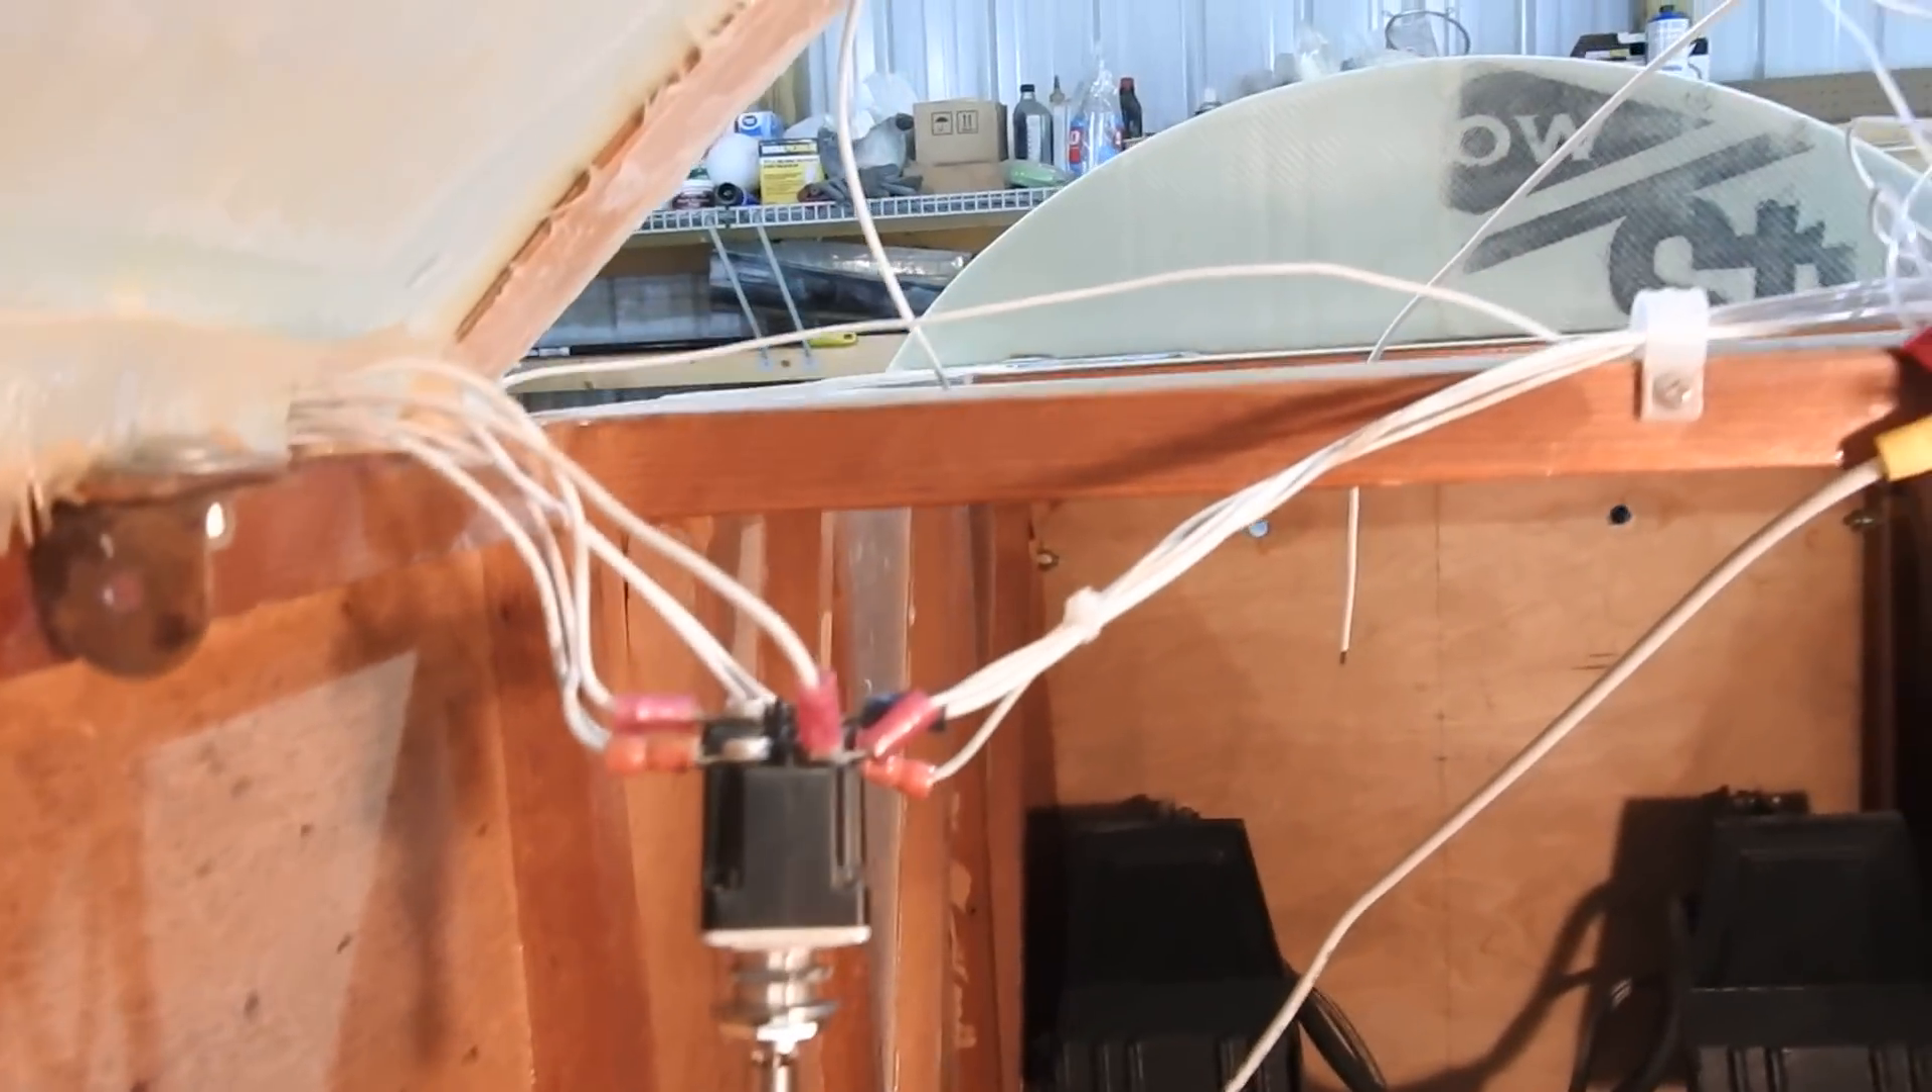So, that's my new switch. I pulled off the panel and wired in there.